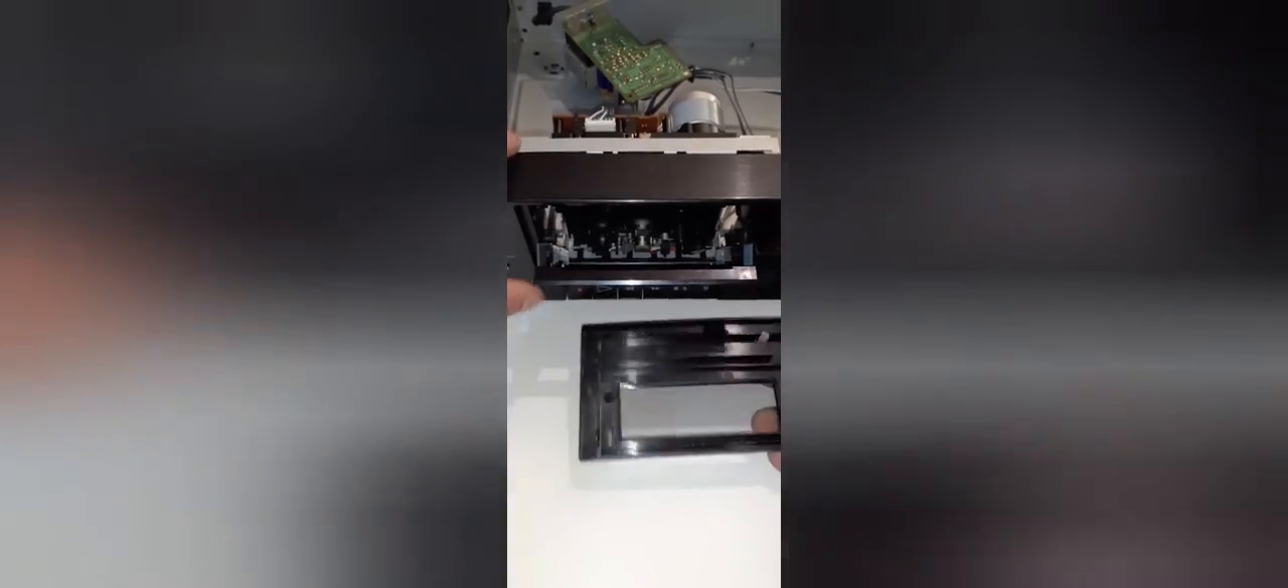Let's get the front door off first, which lifts up and out at the top, and that's off.